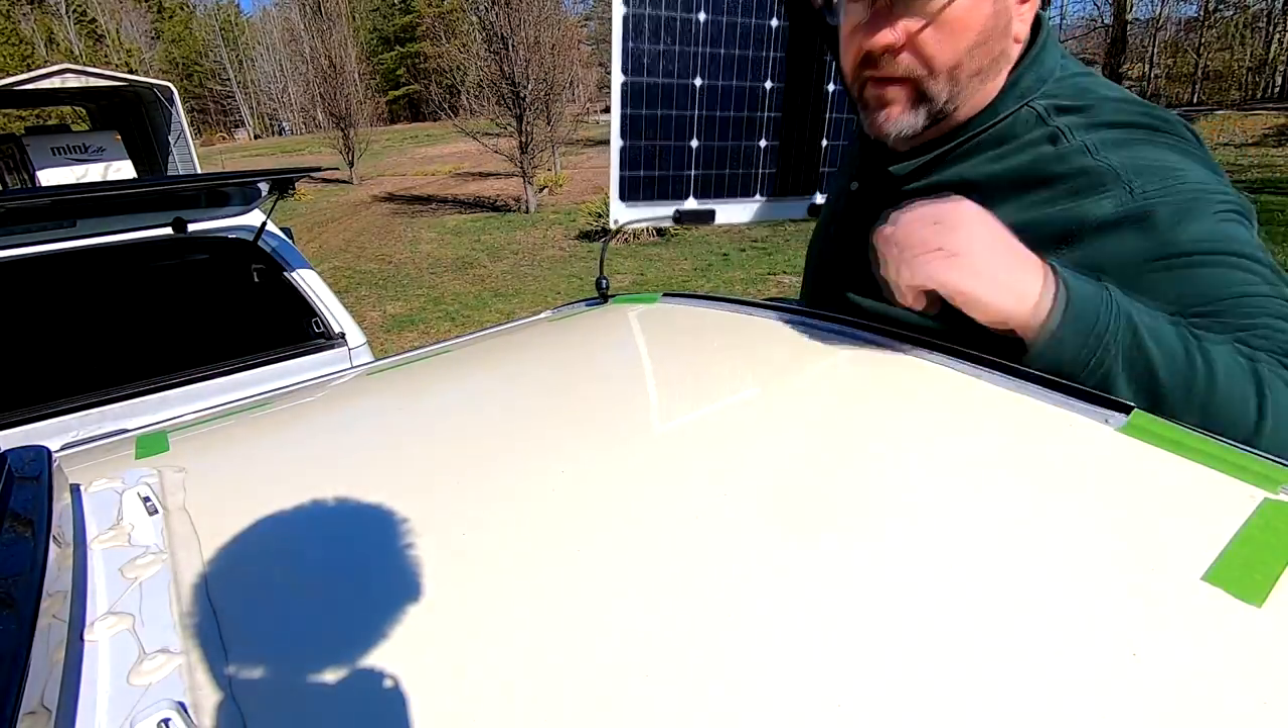So I've removed the solar panel and here's what the taped outline looks like.